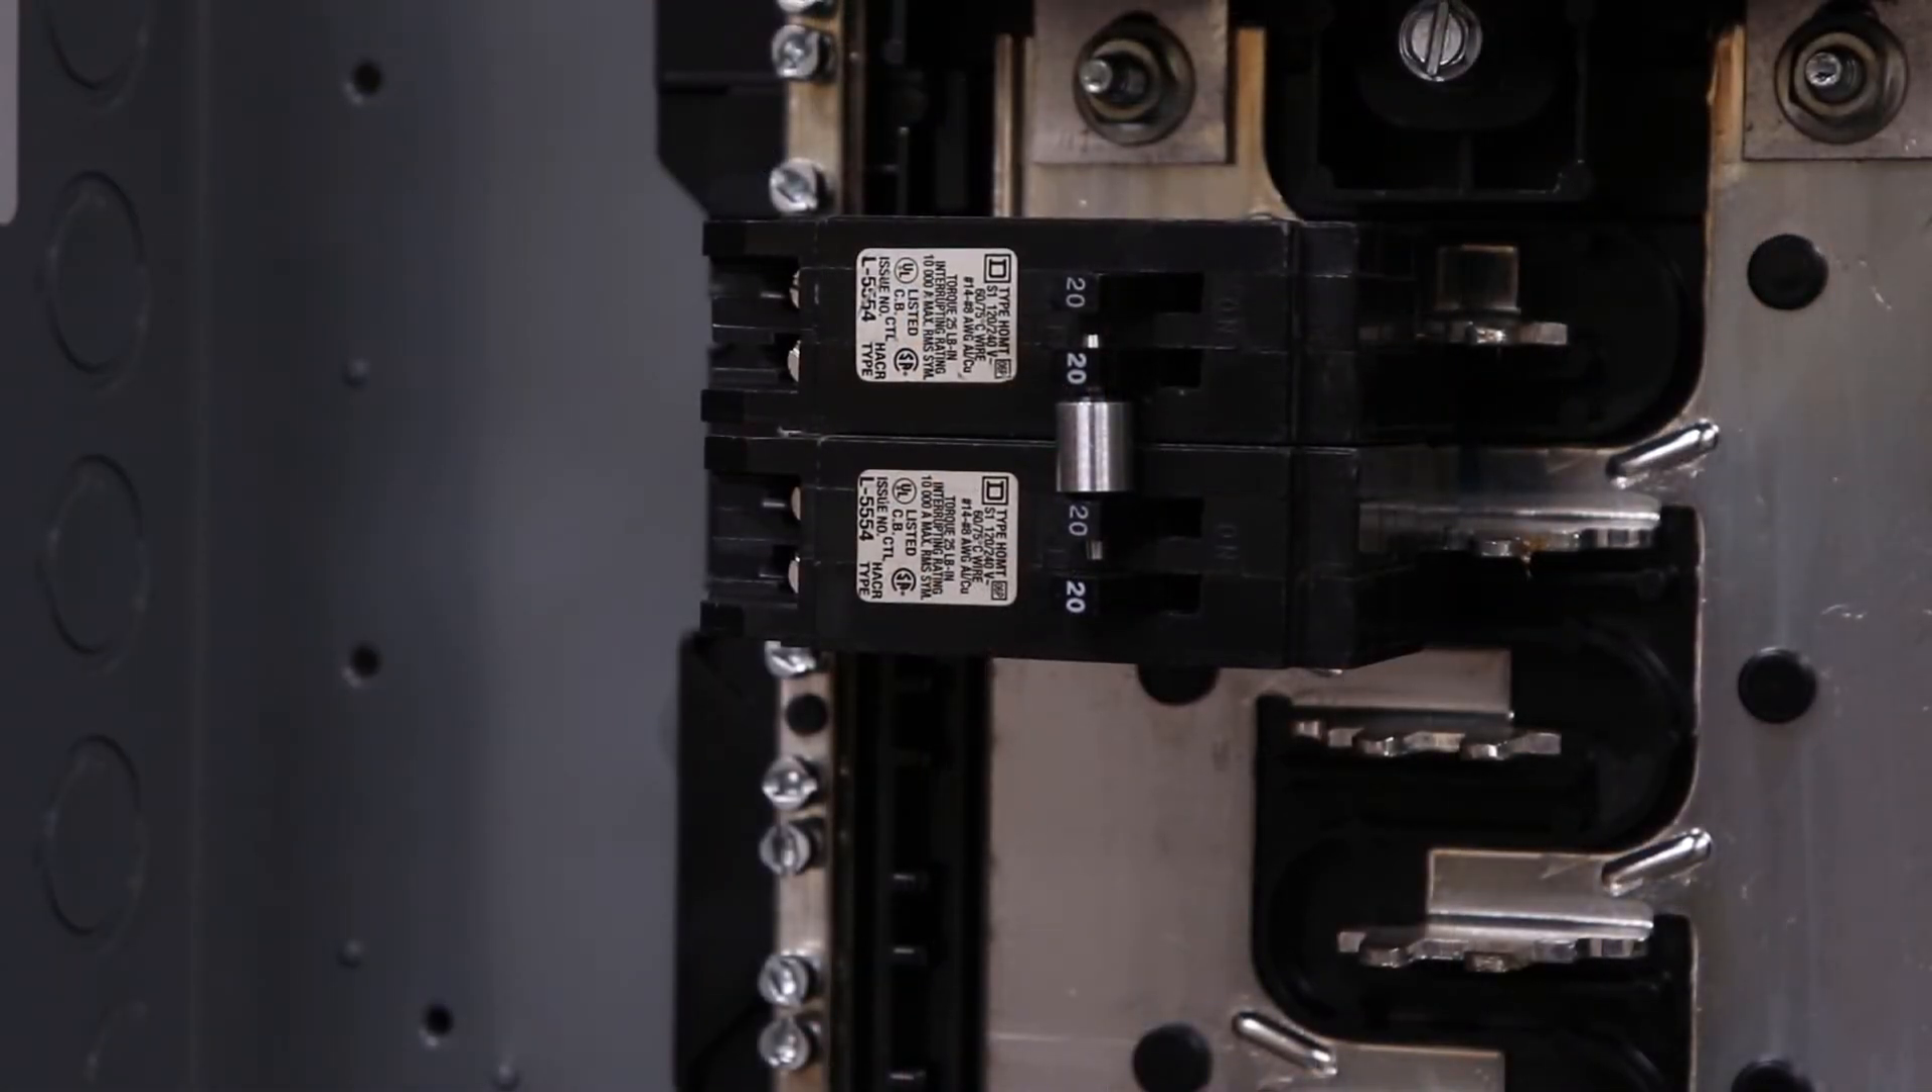You now have your handle tie installed to provide common switching of the inside two handles.